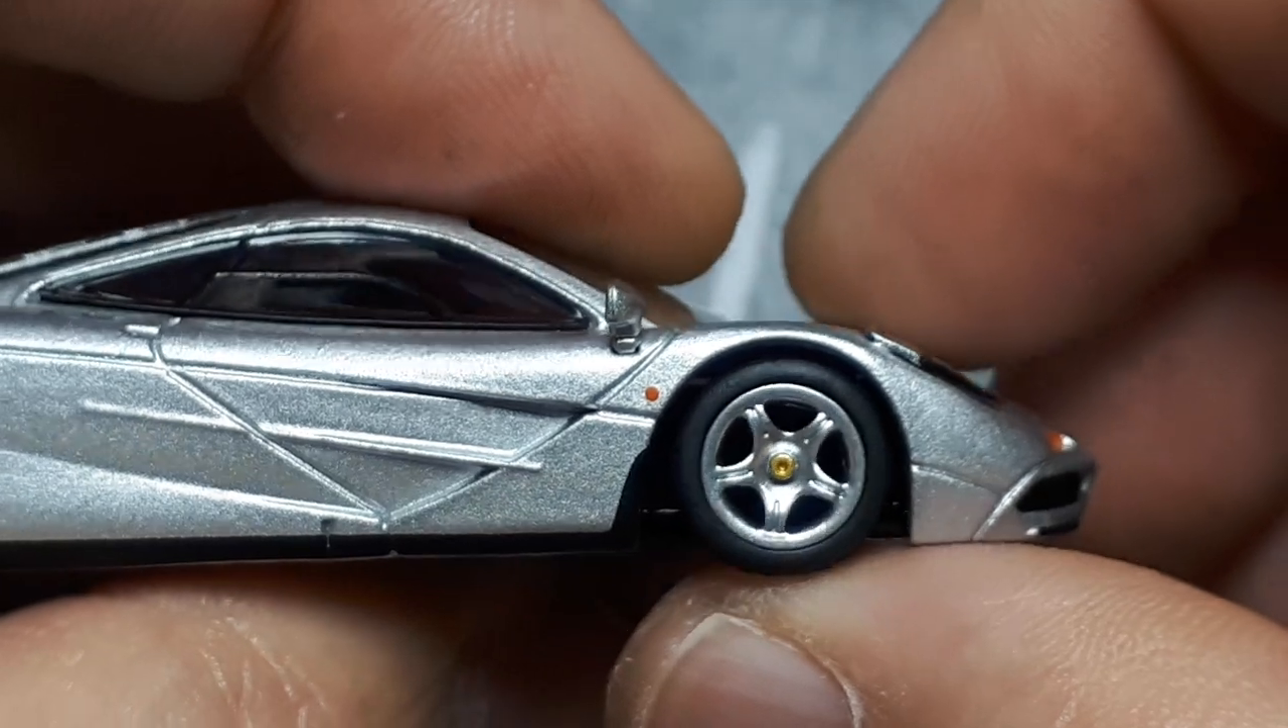Now what I'm not liking is the gappiness of this tire. It looks too small.